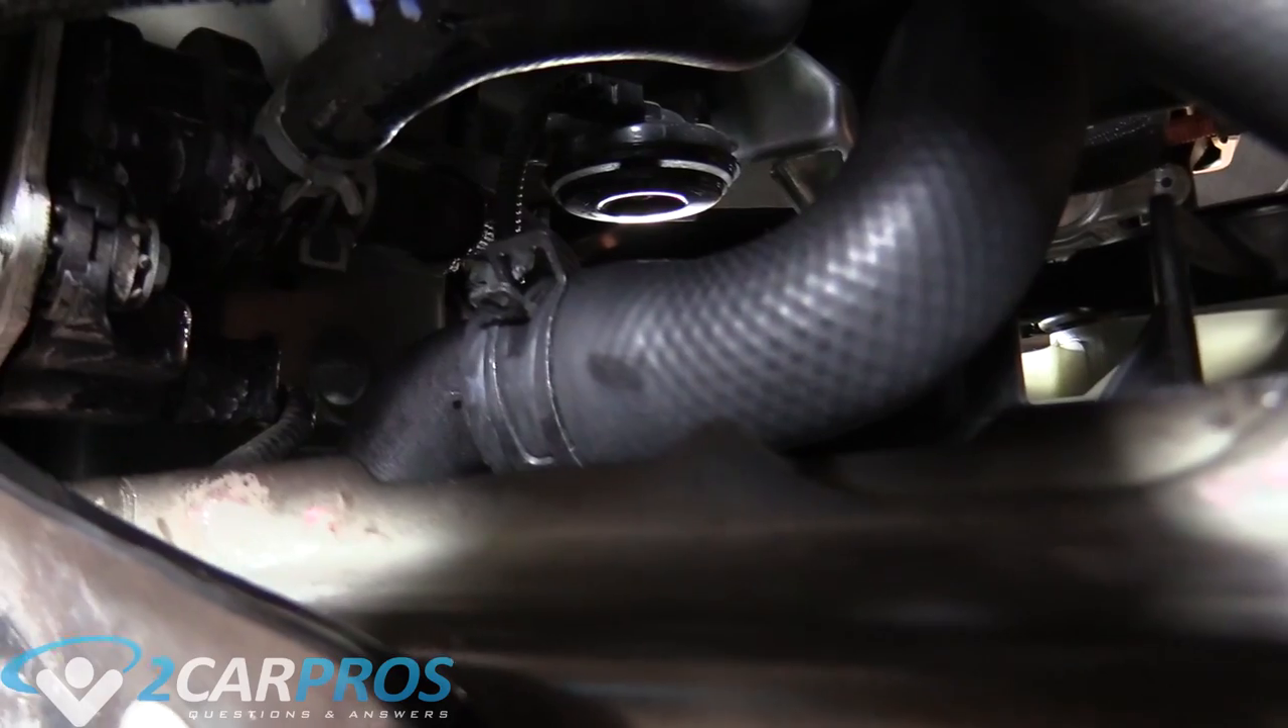That's the radiator hose we put on. Sorry I wasn't able to show you that in real time.